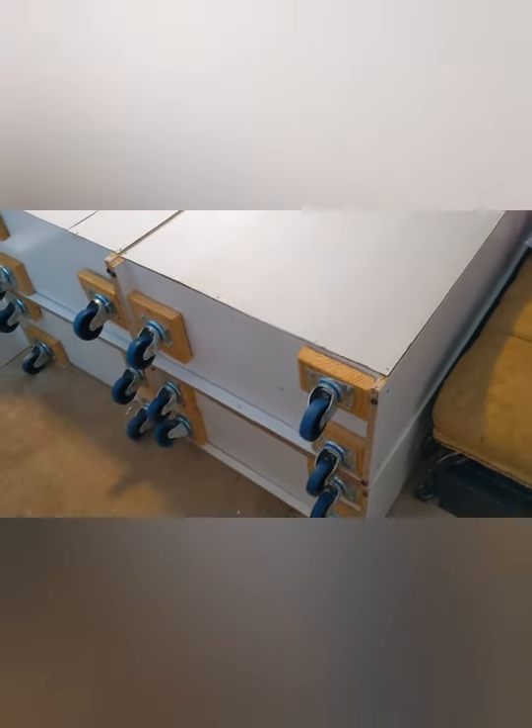And I'm going to add pegboard to my other shelves that are going to be the doors that you close in. Okay, guys, I've got all the wheels on.